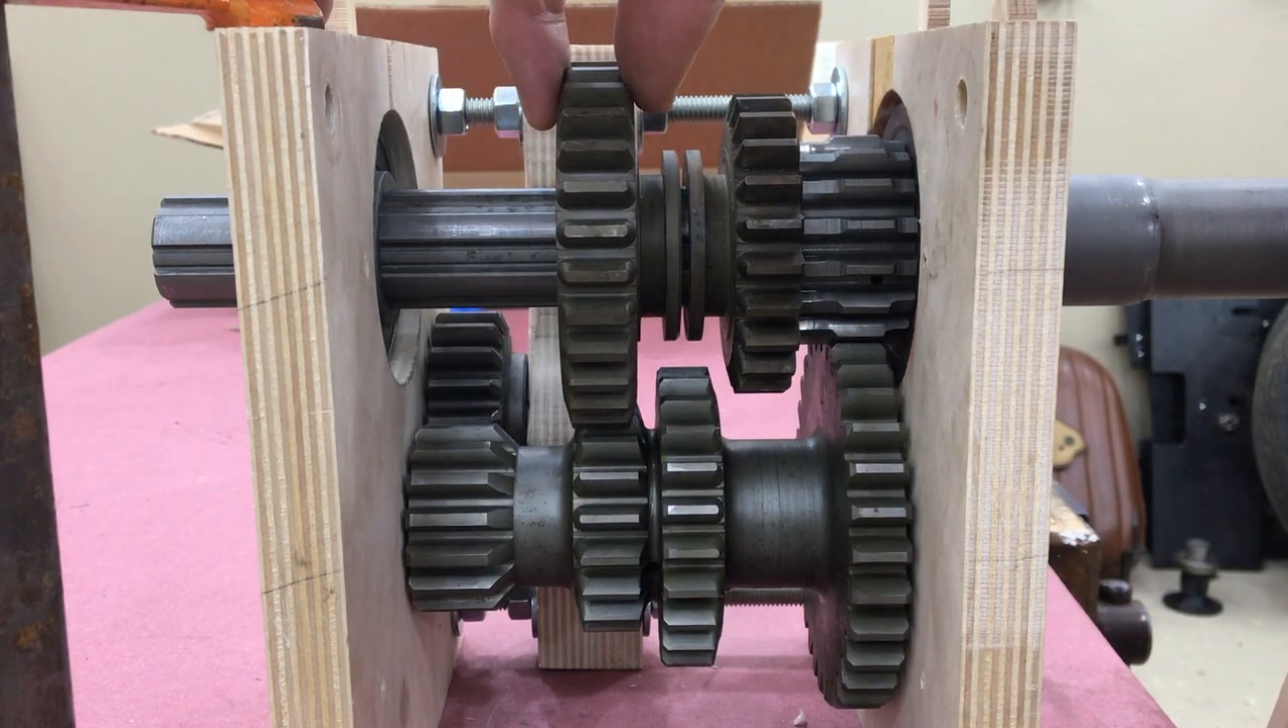We've got the main shaft in and the counter shaft in.